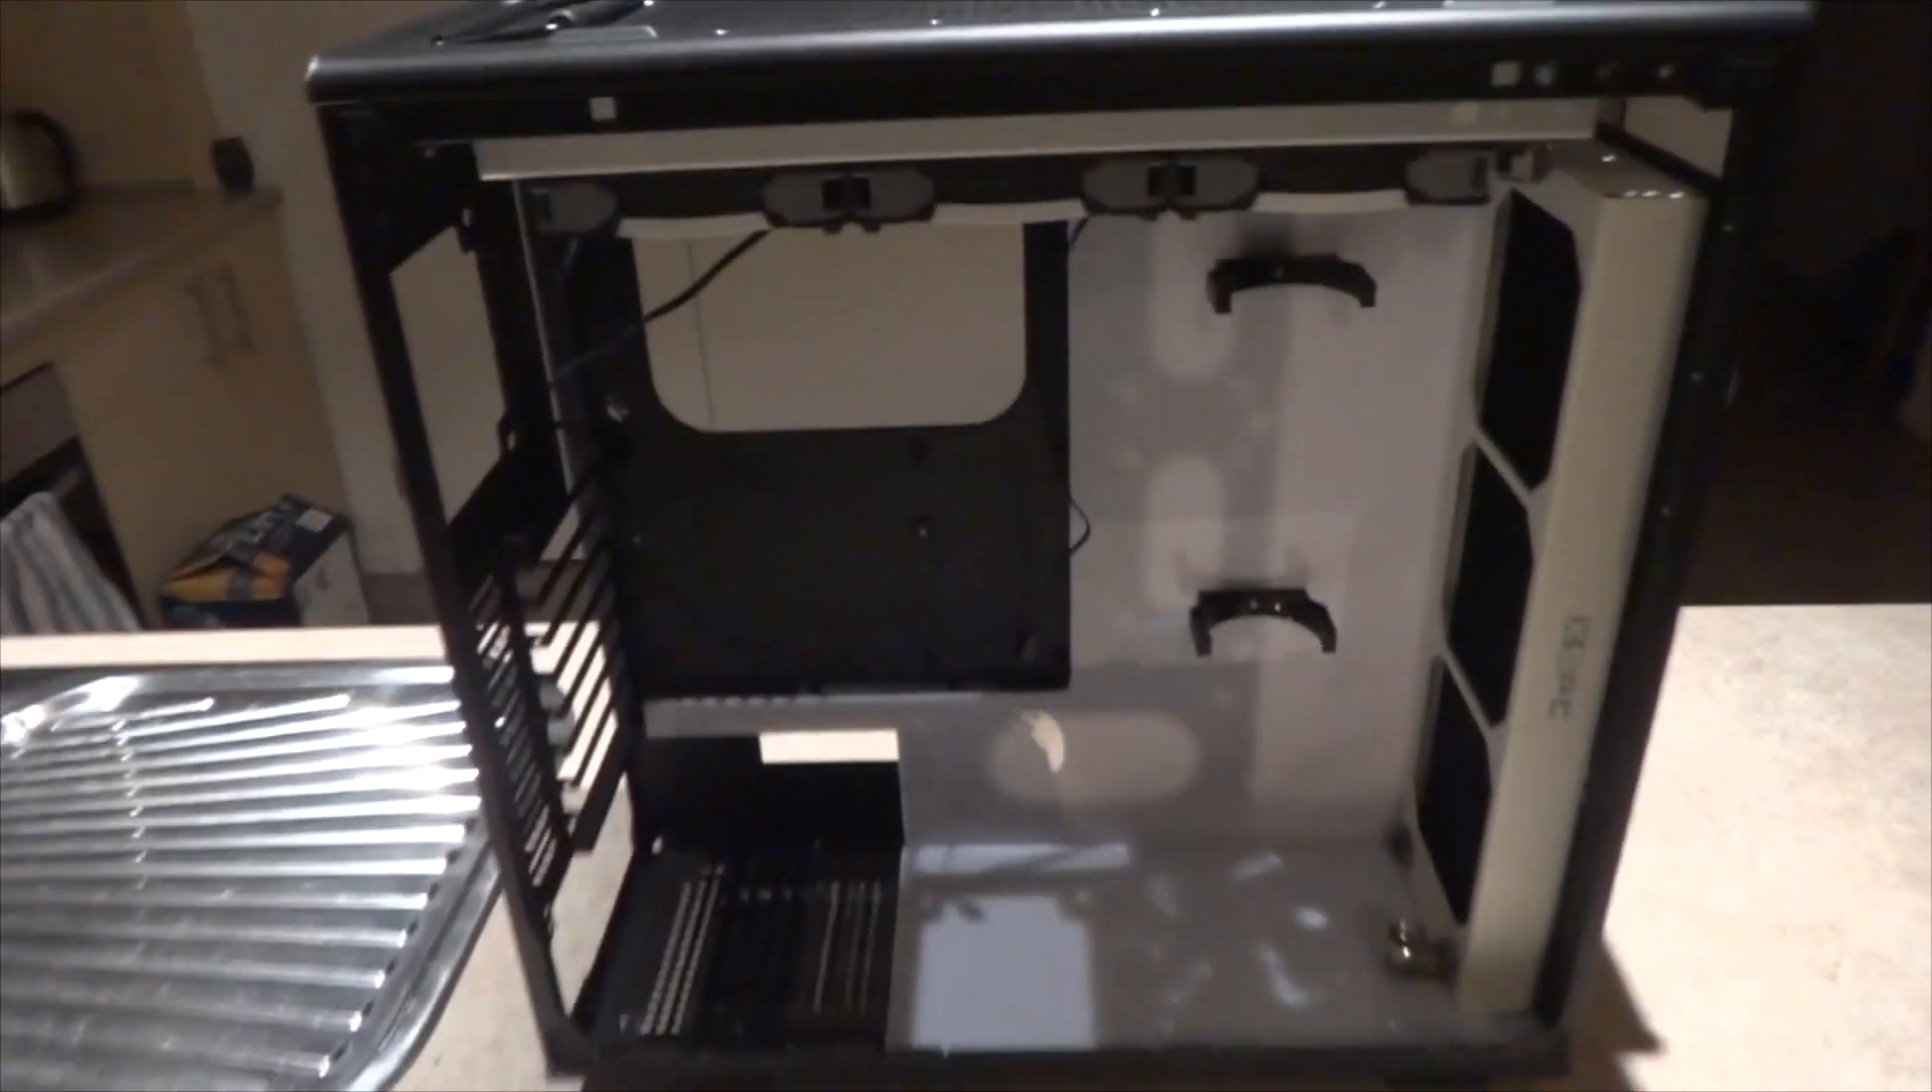So this is it with the front radiator and fans fitted, self-explanatory really, I think it's starting to look good.